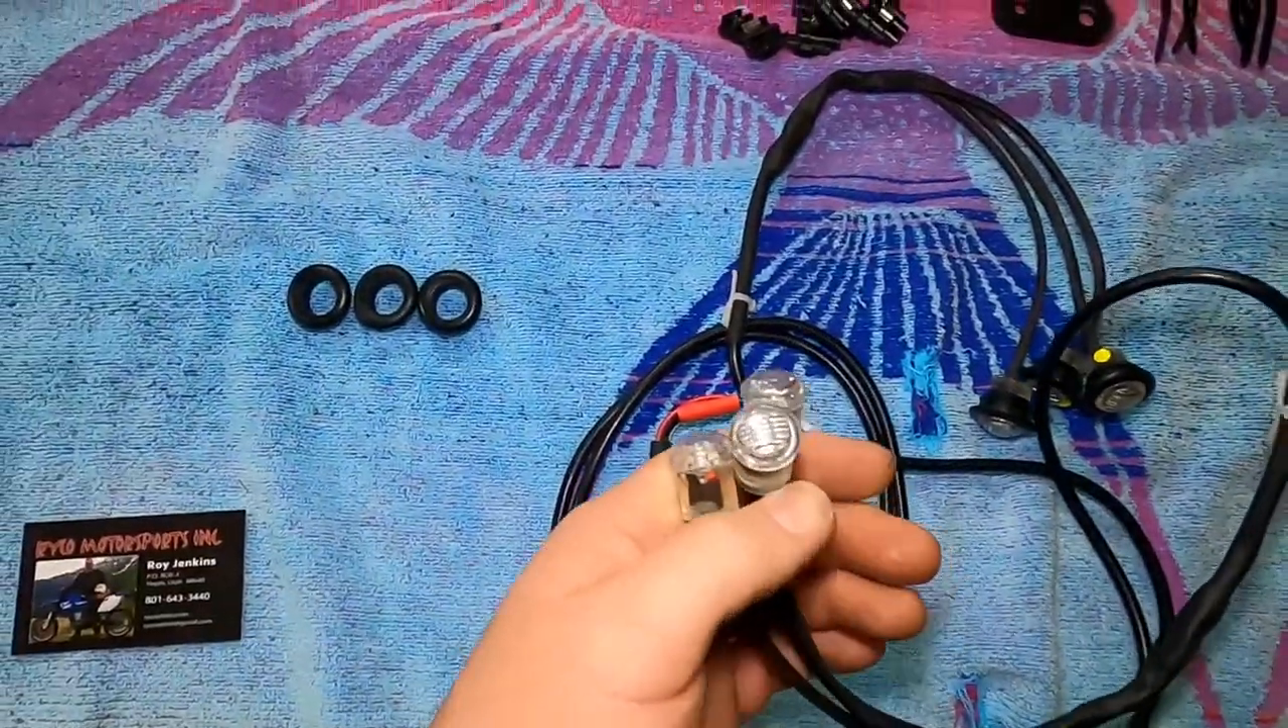Now you notice I have already taken off the rubber grommets for here.